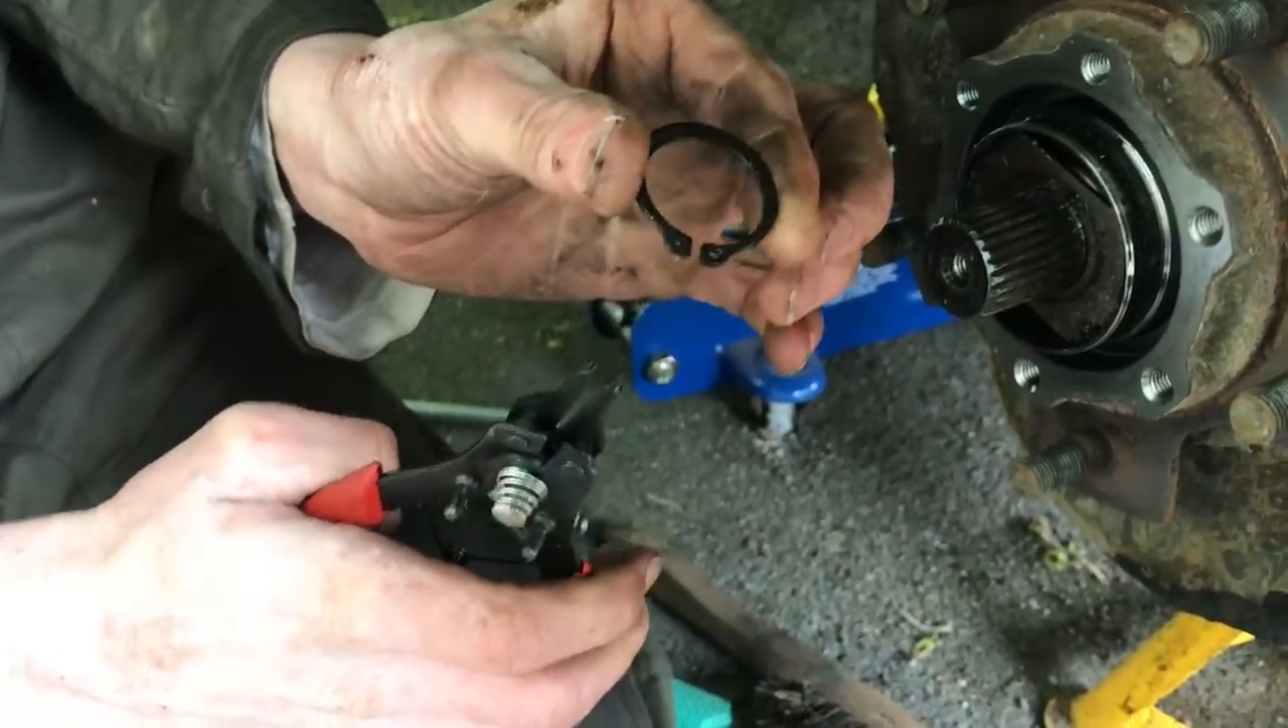Some time later, the circlip has been removed.